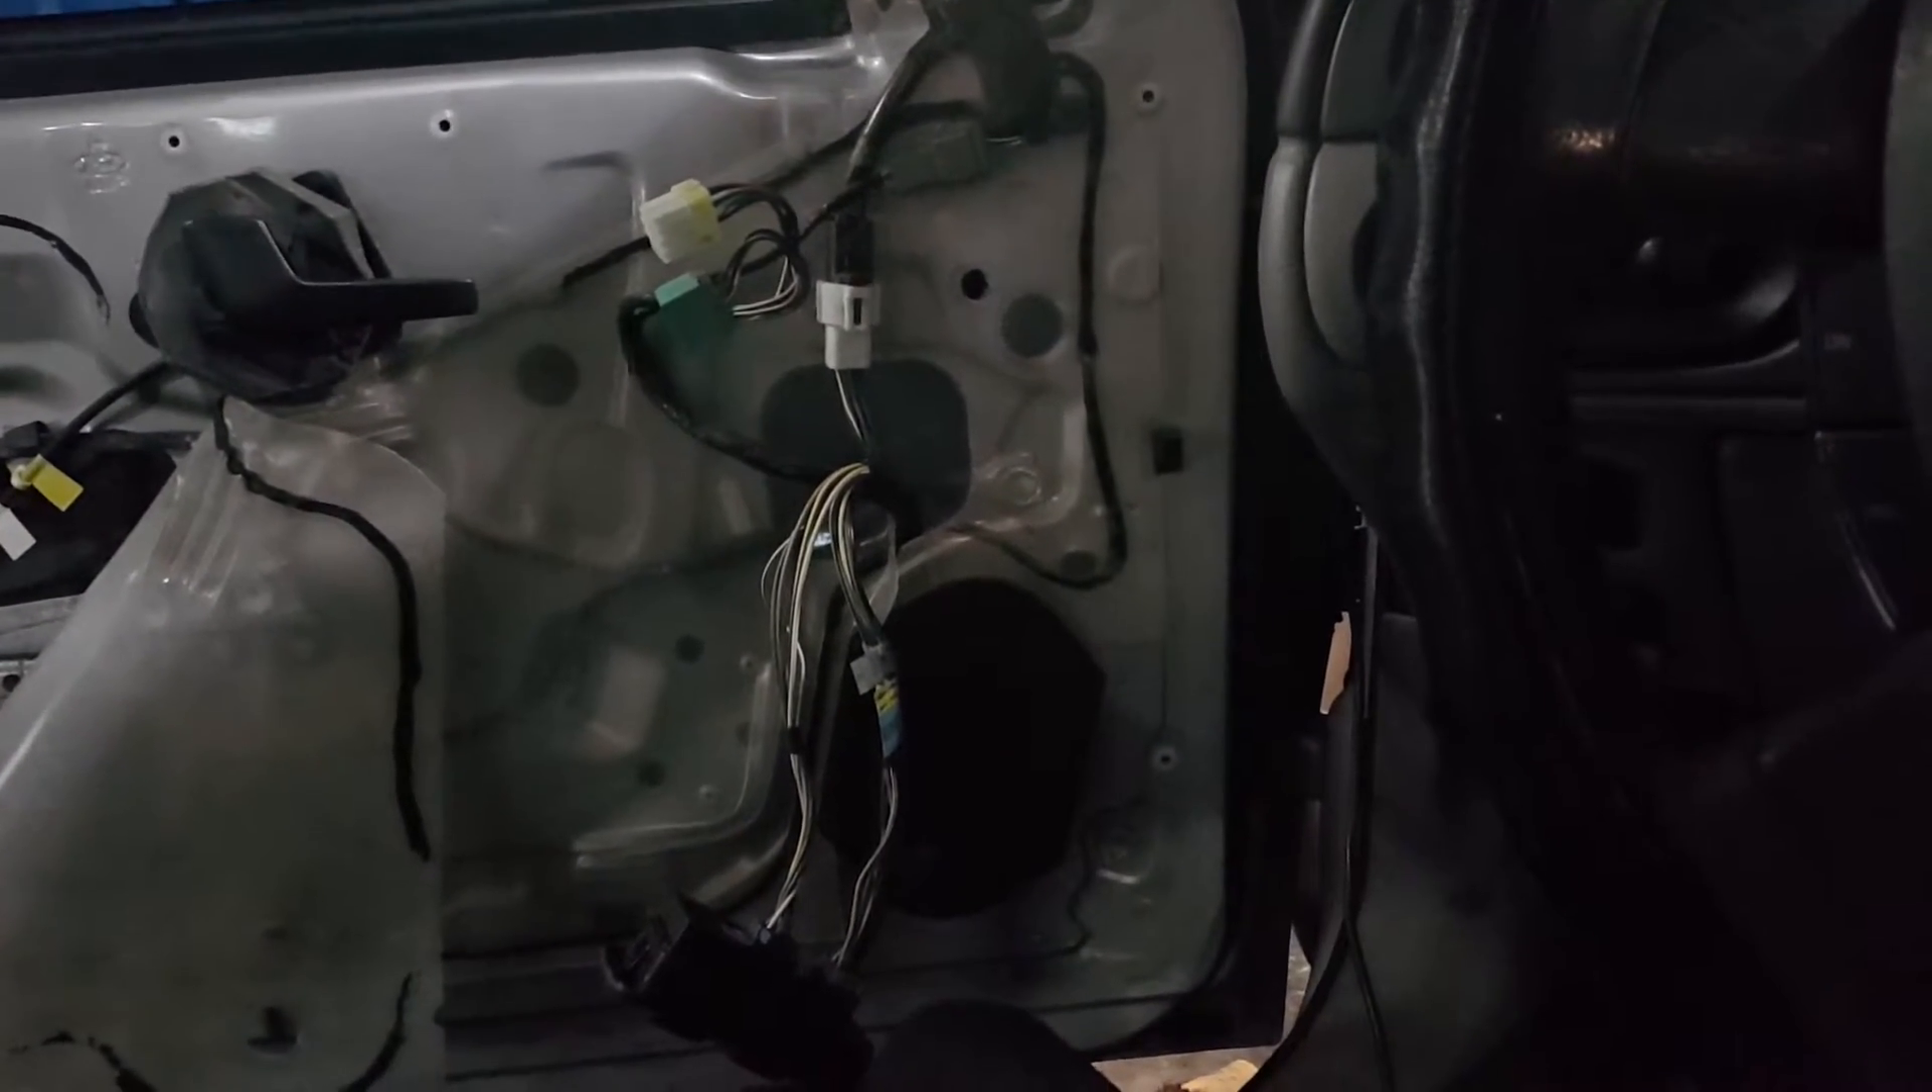I got the left front door panel apart.